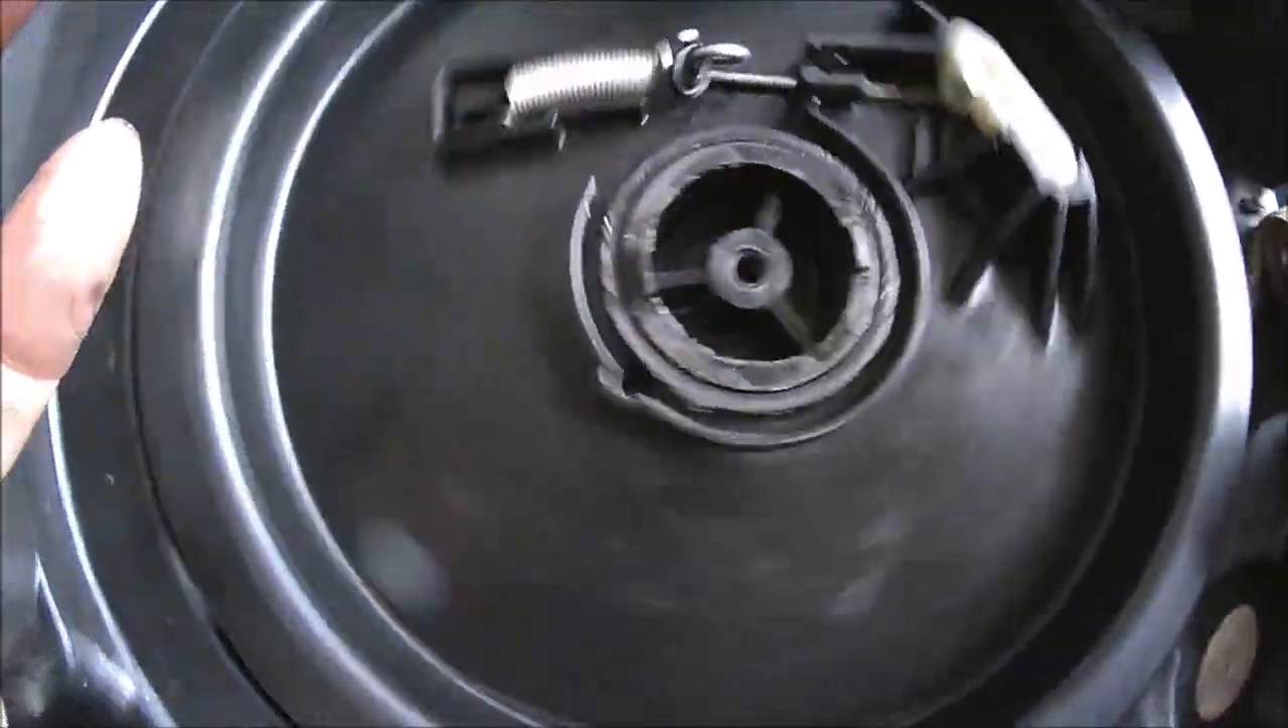Voilà, donc on voit que là, mon ressort est accroché.